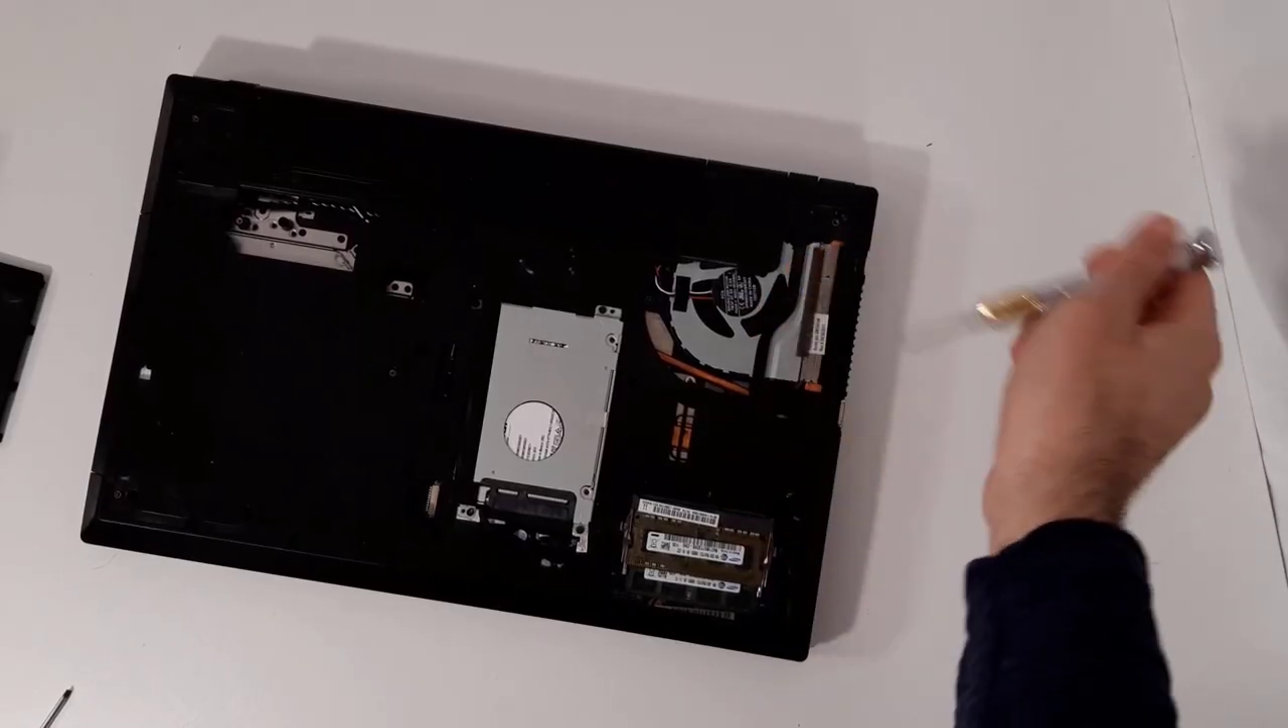So, die Festplatte ist damit eingebaut.